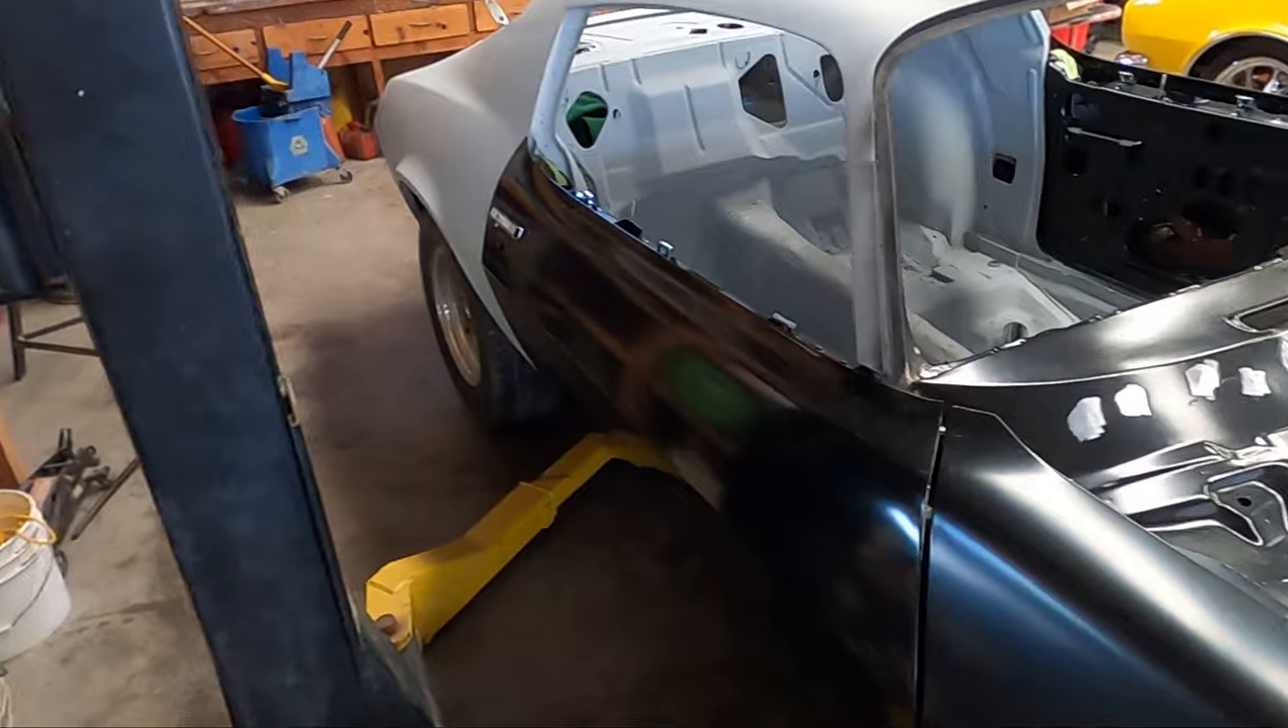Oh yeah hey doors are hung I forgot to highlight that we got the doors on the car so we'll start with that.